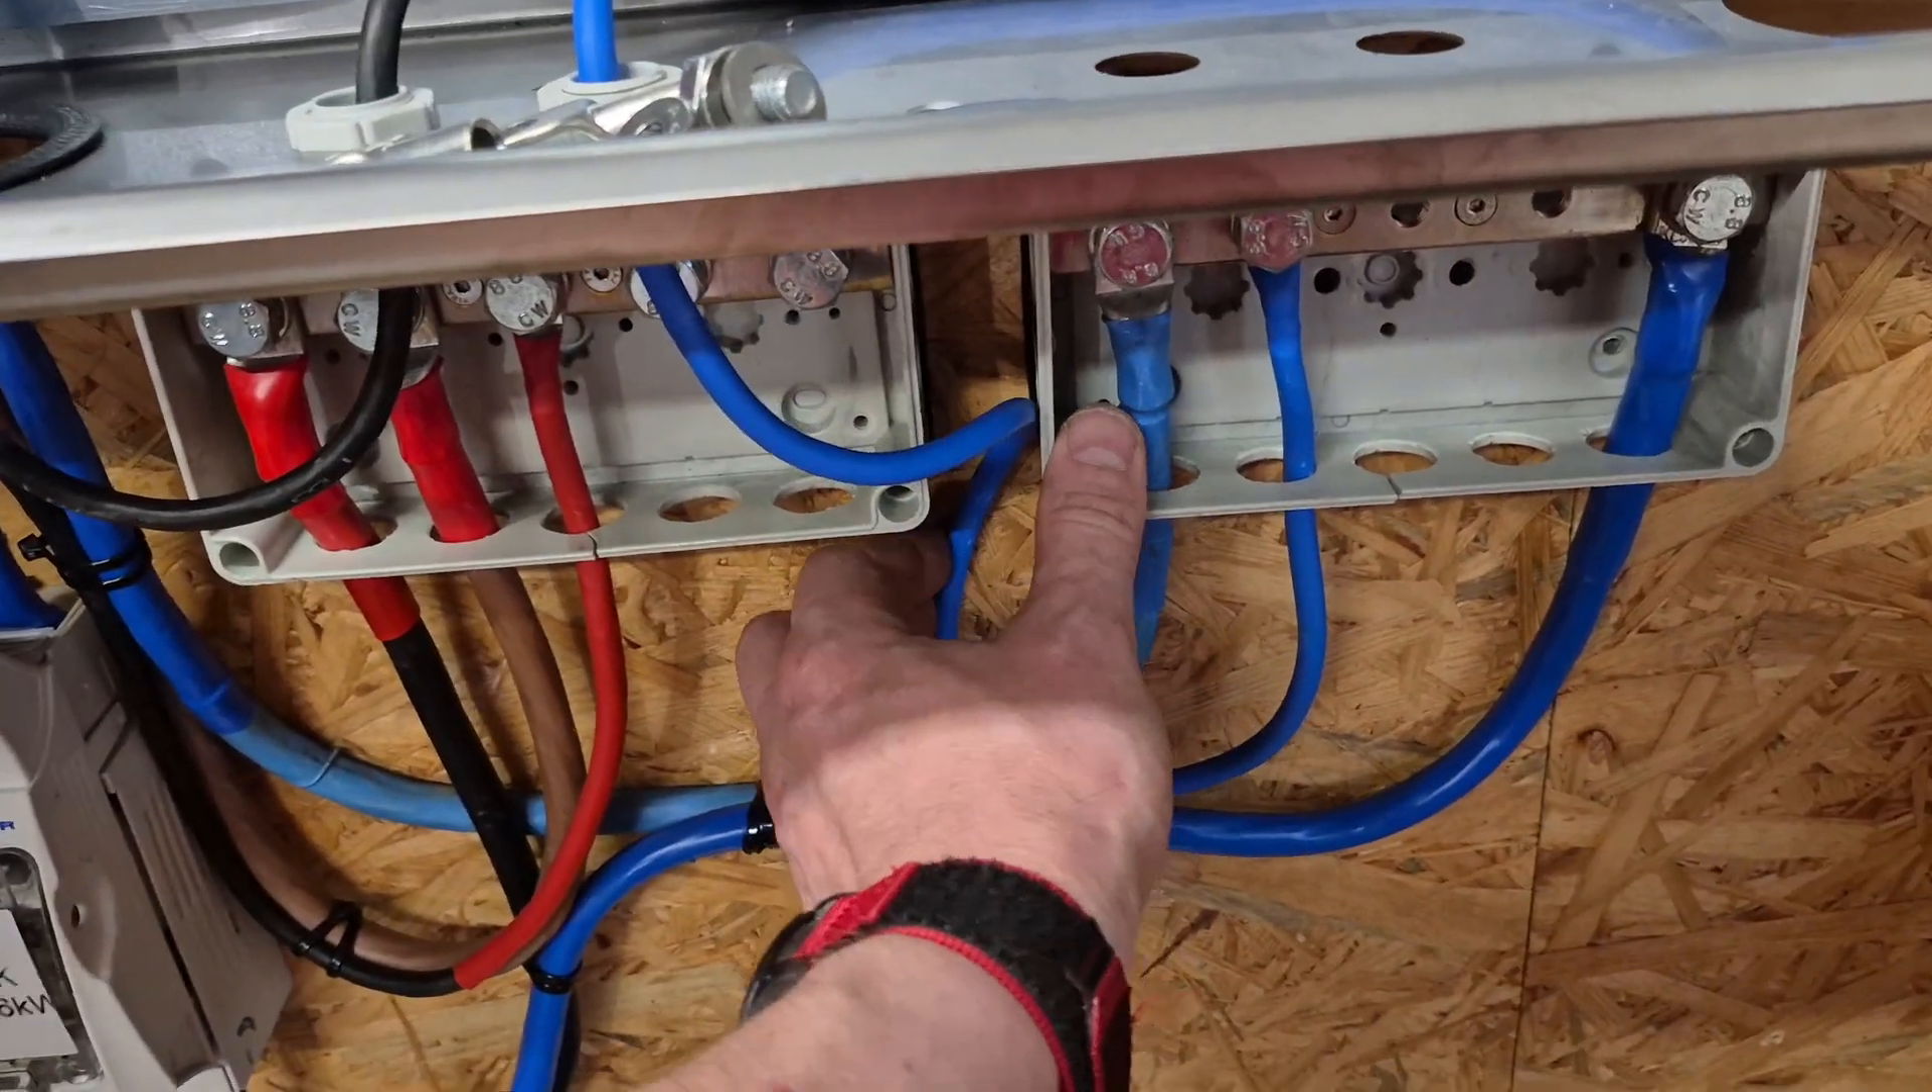No i oczywiście te przewody podpięte są także do busbarów.